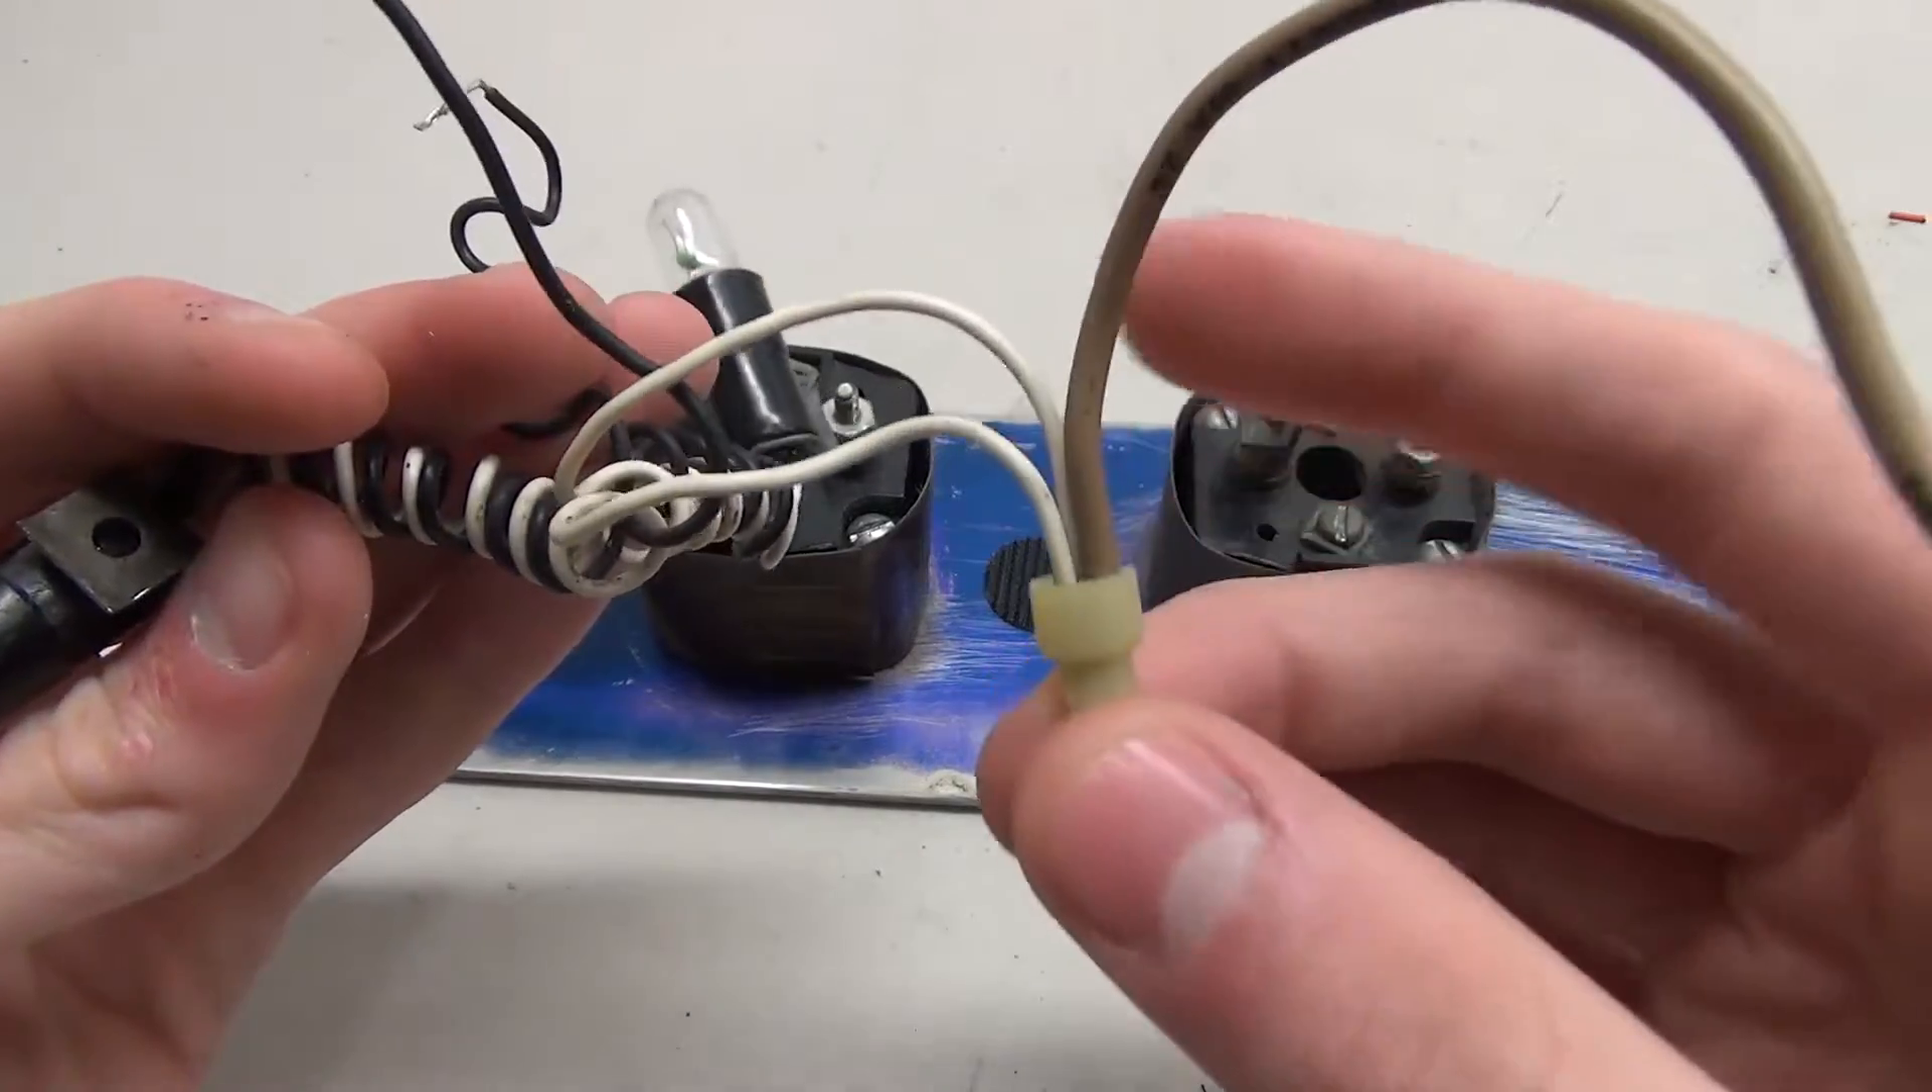Once you've pulled off your lamp sockets you can see the bulb inside now I've already put little incandescent bulbs in here and the low voltage bulbs that I've been using are these GE1847s.